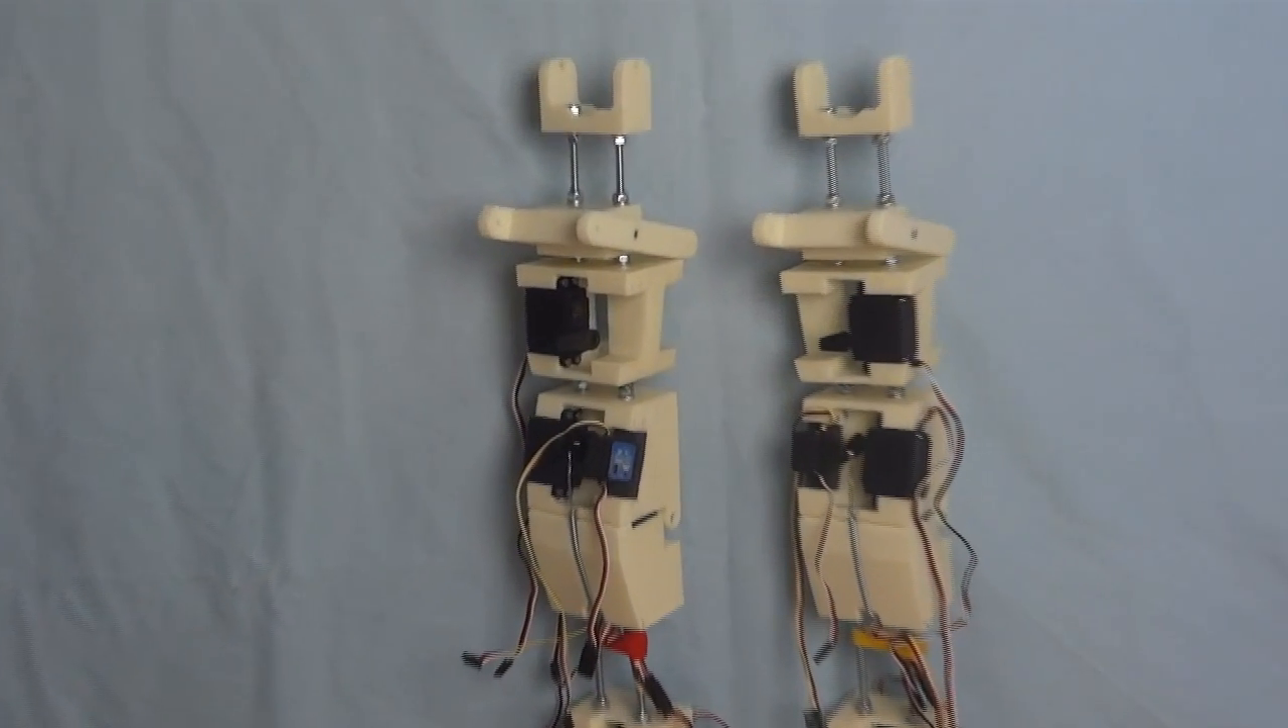So I've now got the thighs assembled onto the leg.